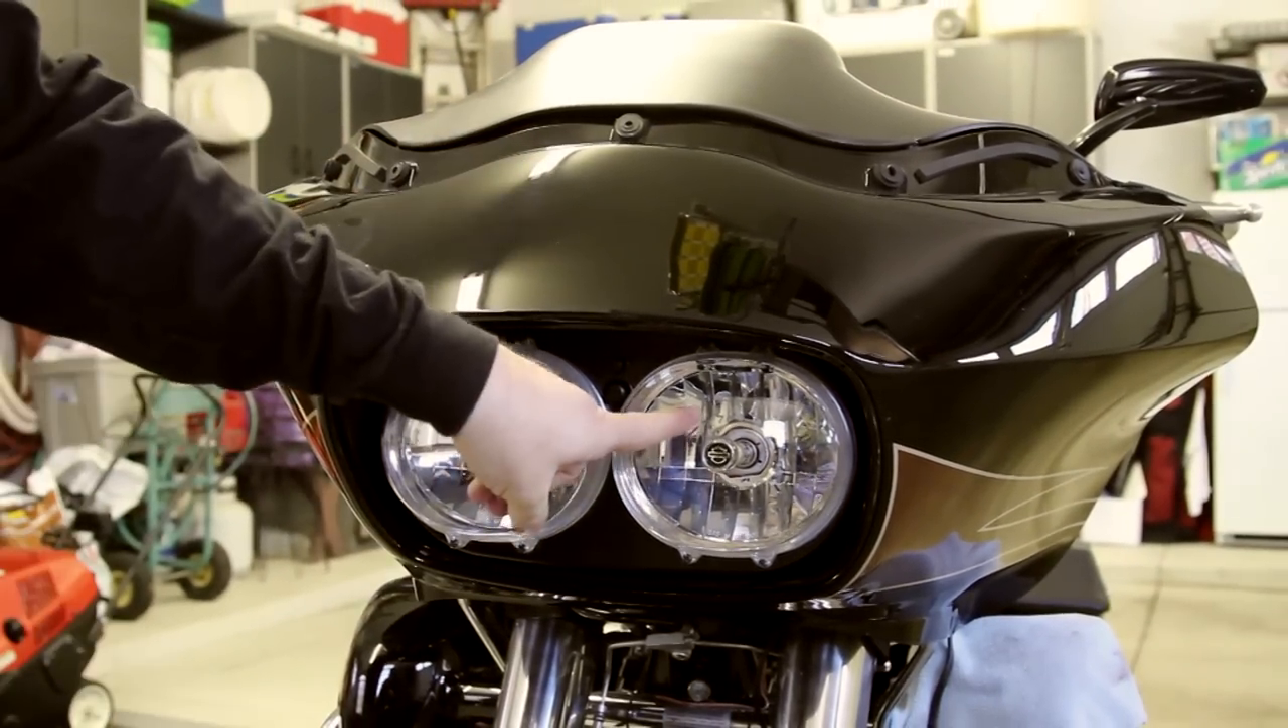Now, the fairing is attached. Your headlights are attached.